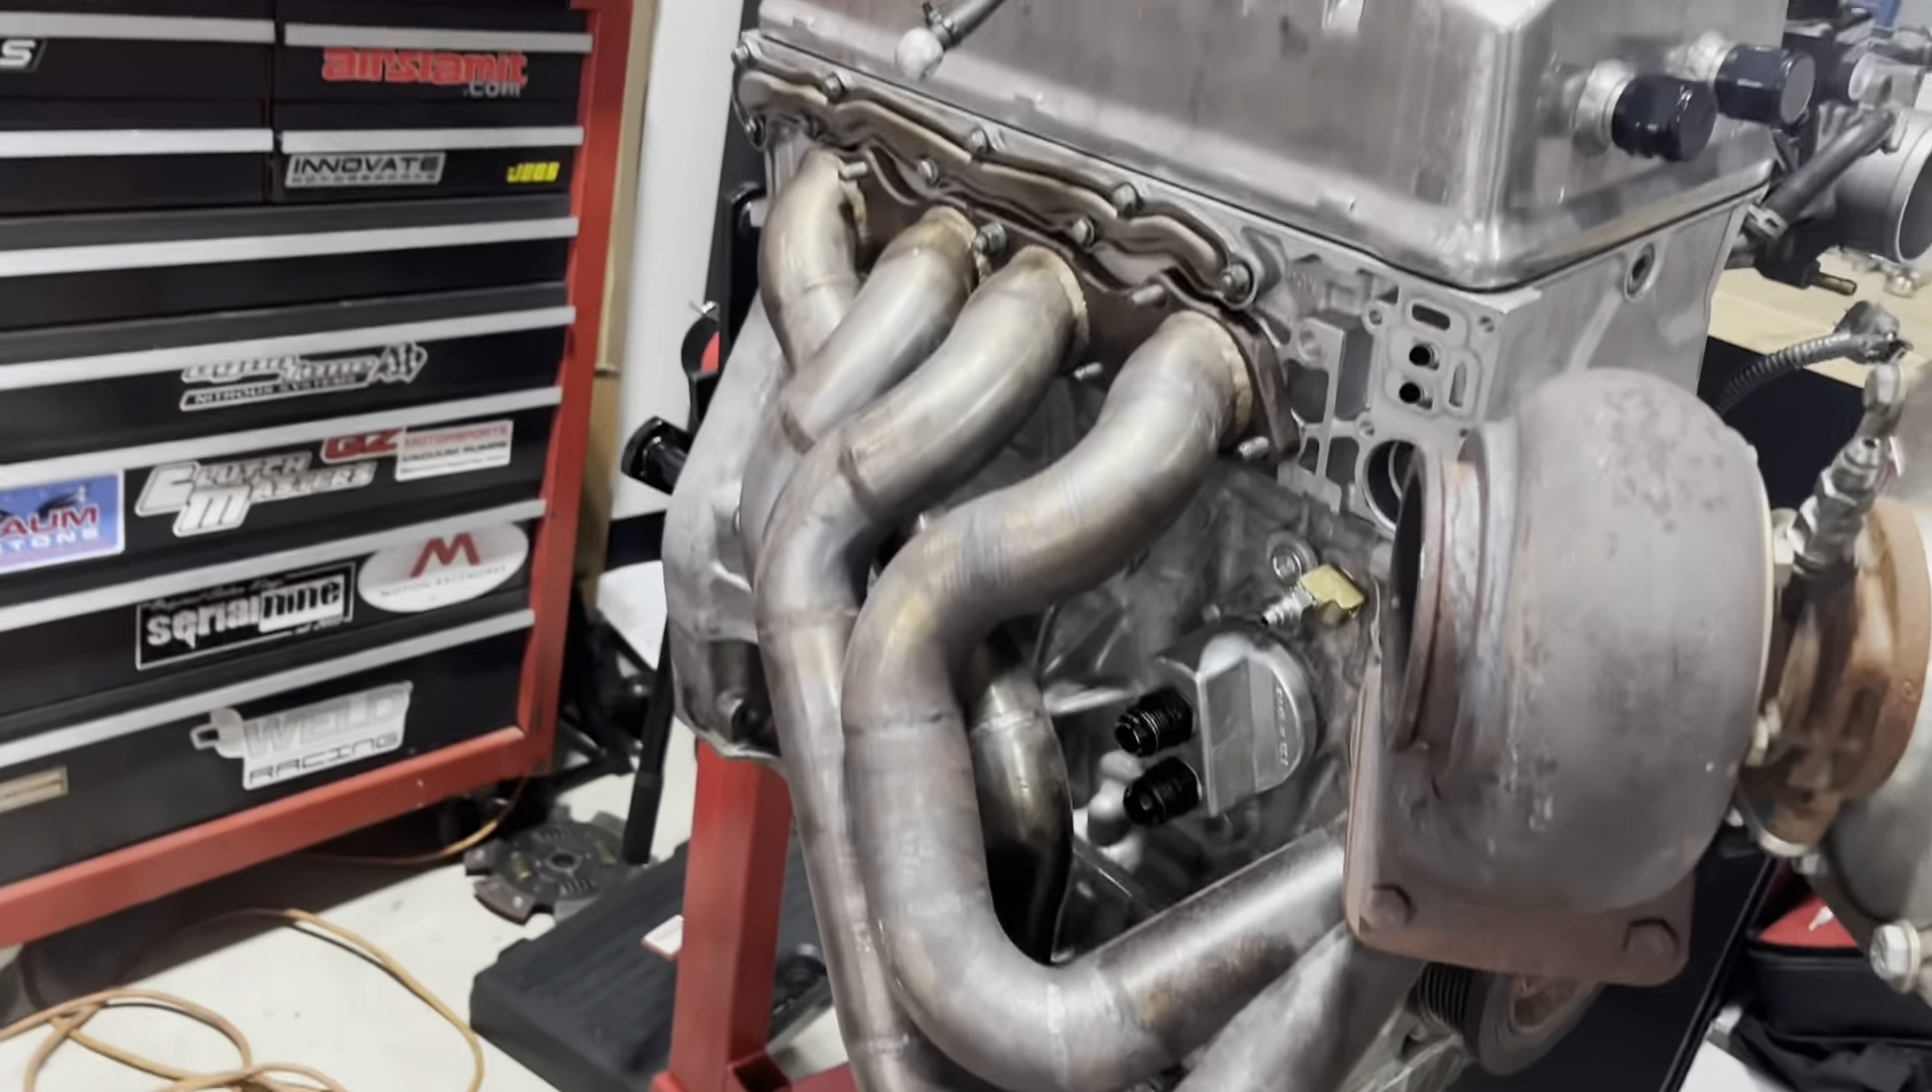Went ahead and put the turbo on there real quick so you guys can see the turbo kit set up.